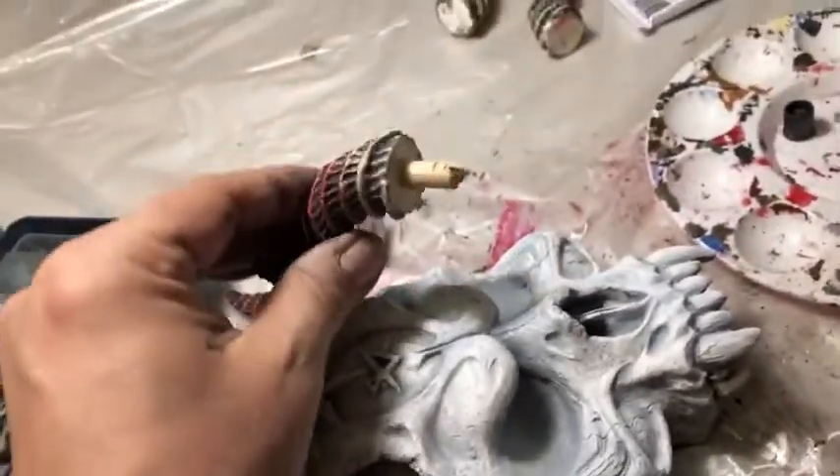Uh, now I'm about ready to put the horns in and you see what I've done here is I've drilled a hole and put a little dowel rod in there.